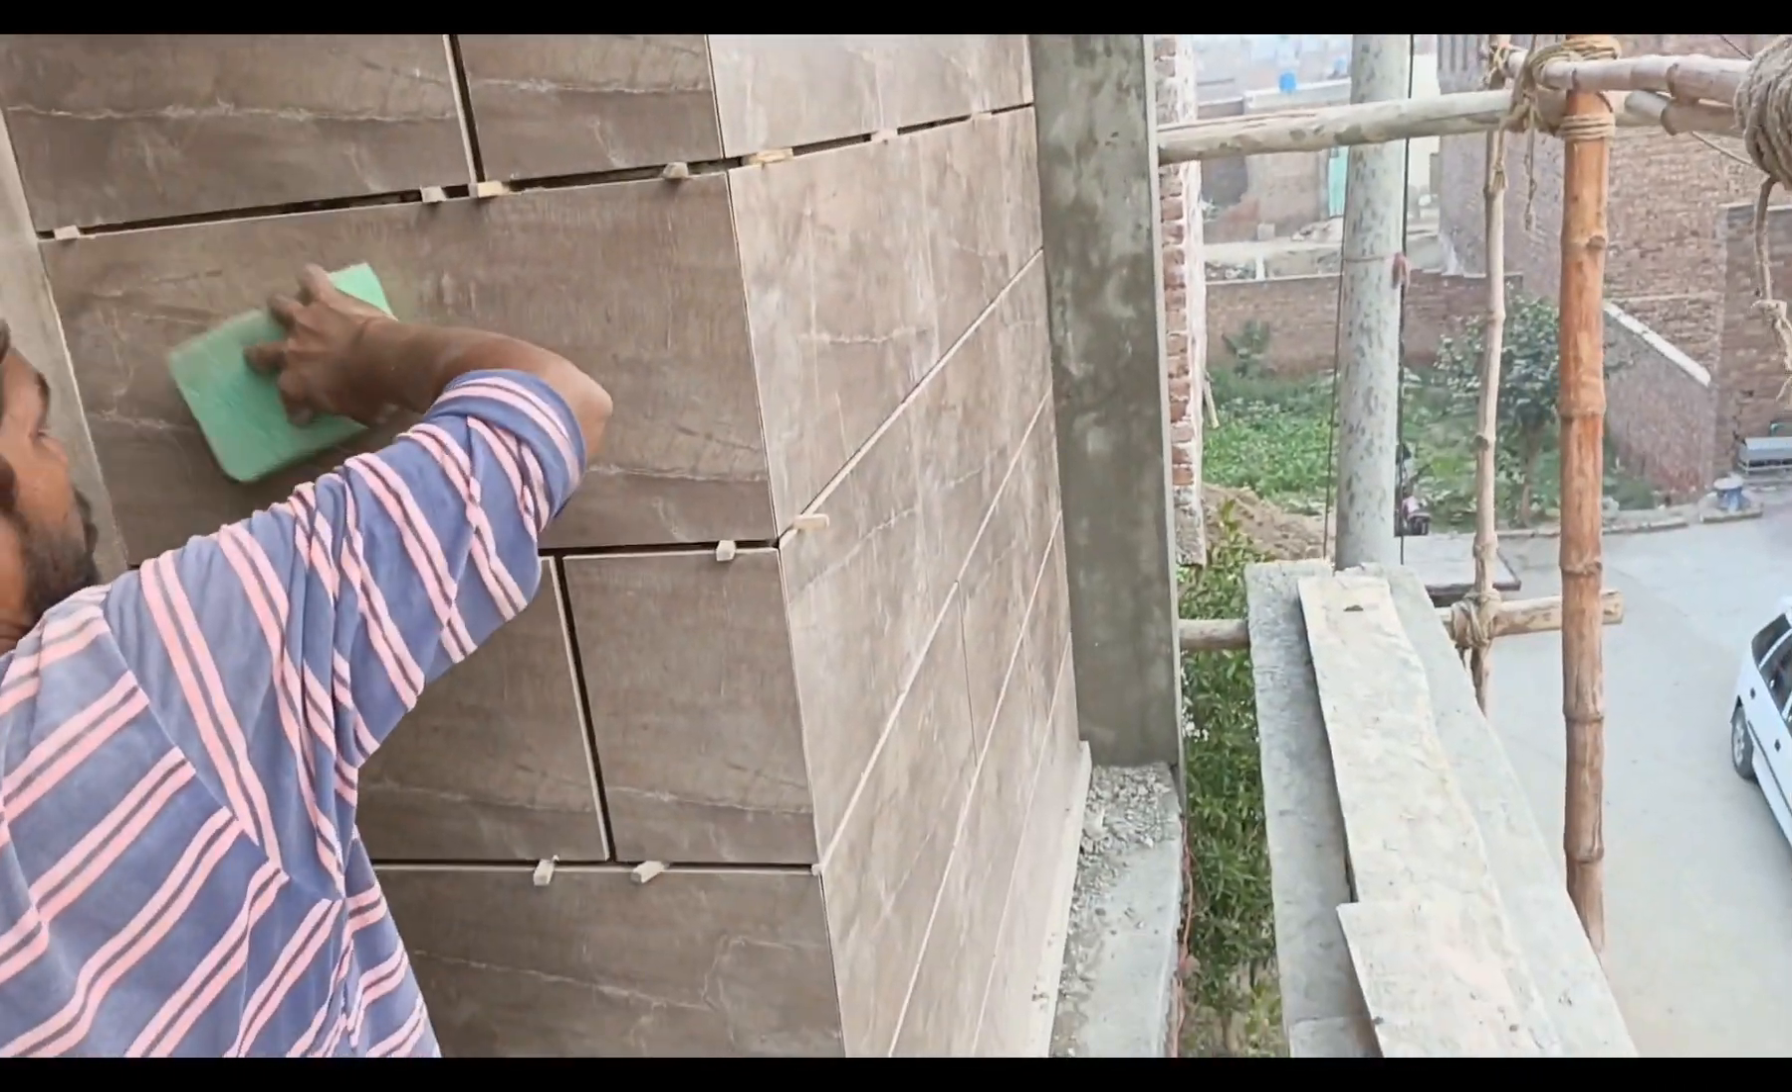ہم نے یہ فرنٹ پہ جو ہمارا یہ ٹائل تھی ہم نے یہ لگا لی ہوئی ہے۔